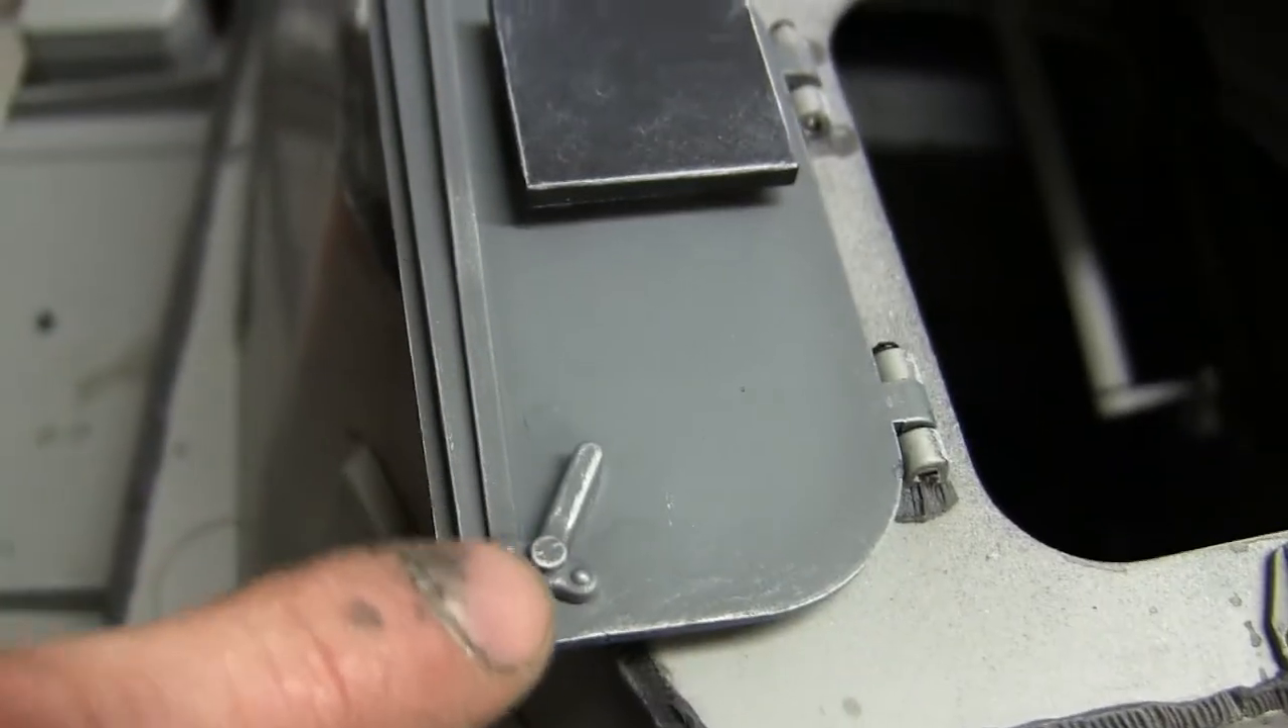Another addition to the hatch that was made was I added these two little nail heads to the latch section.